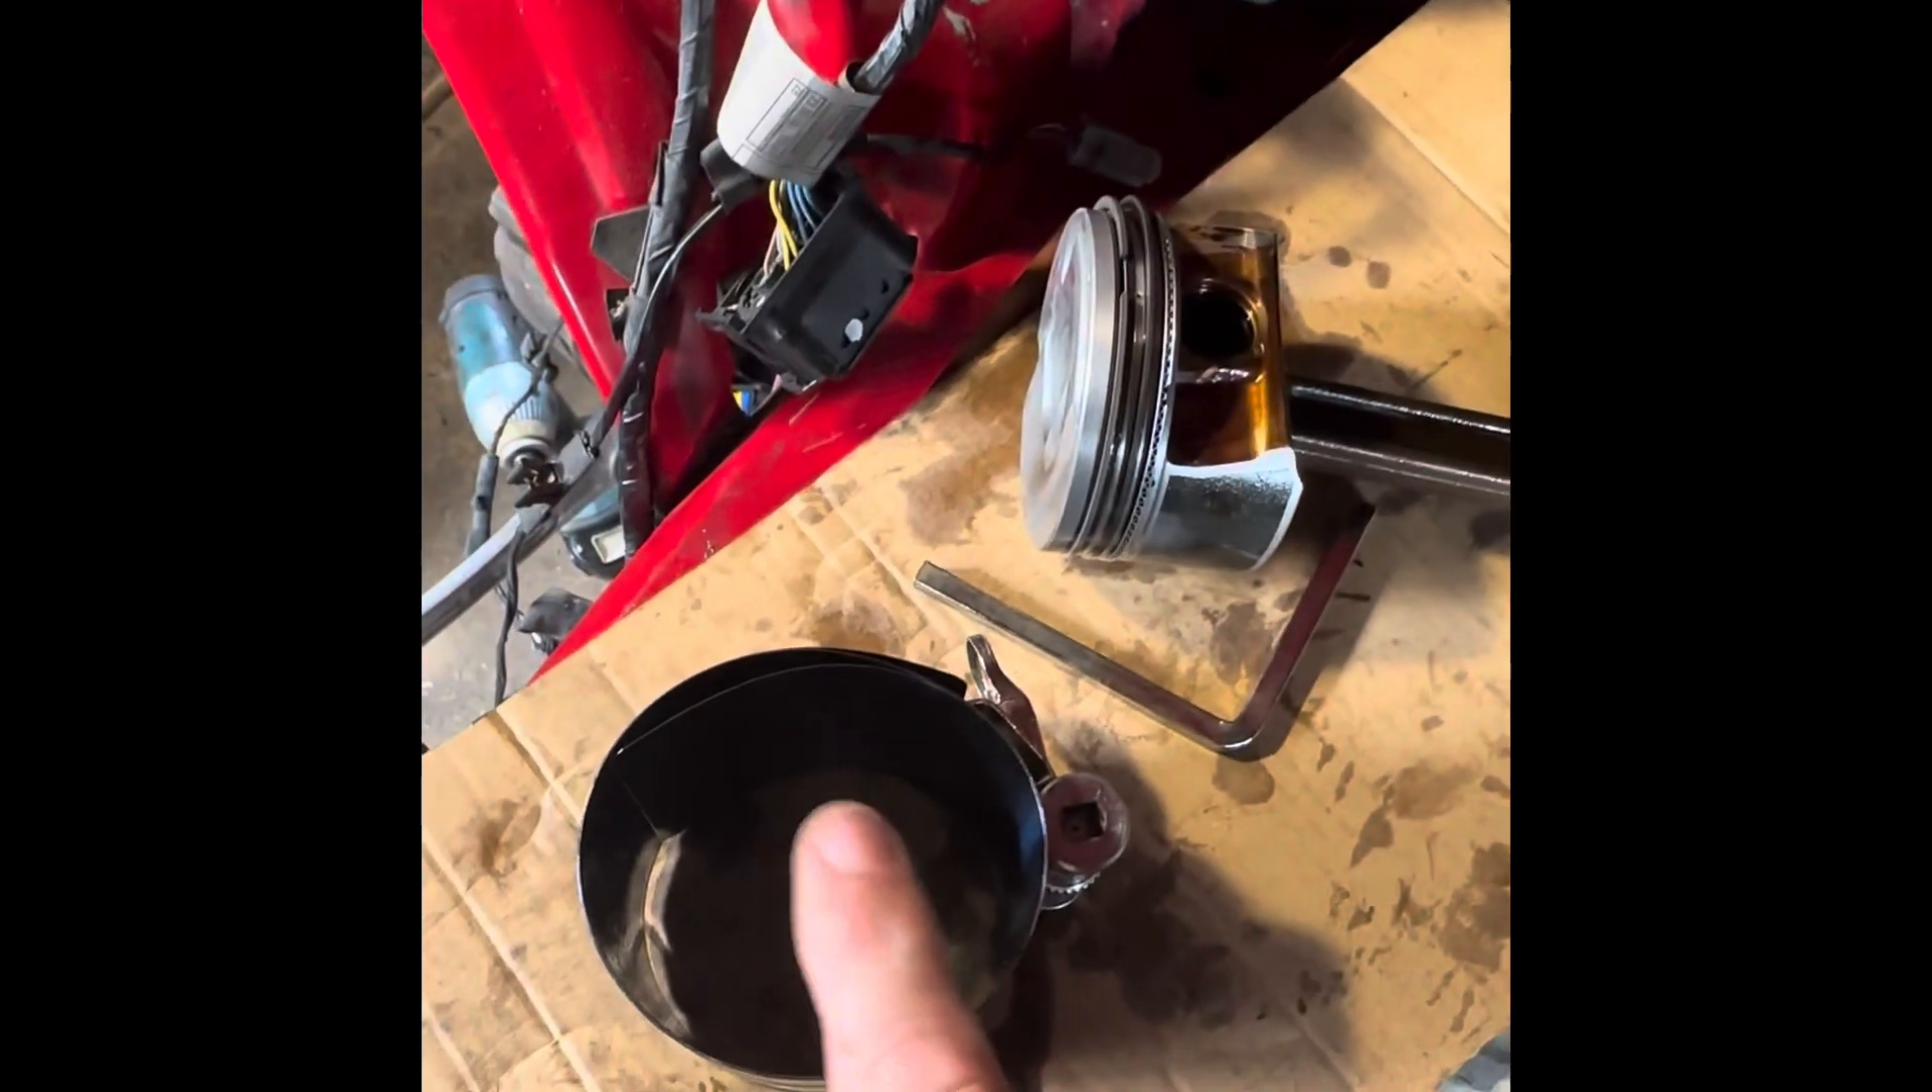So now we've got the rings on and everything.